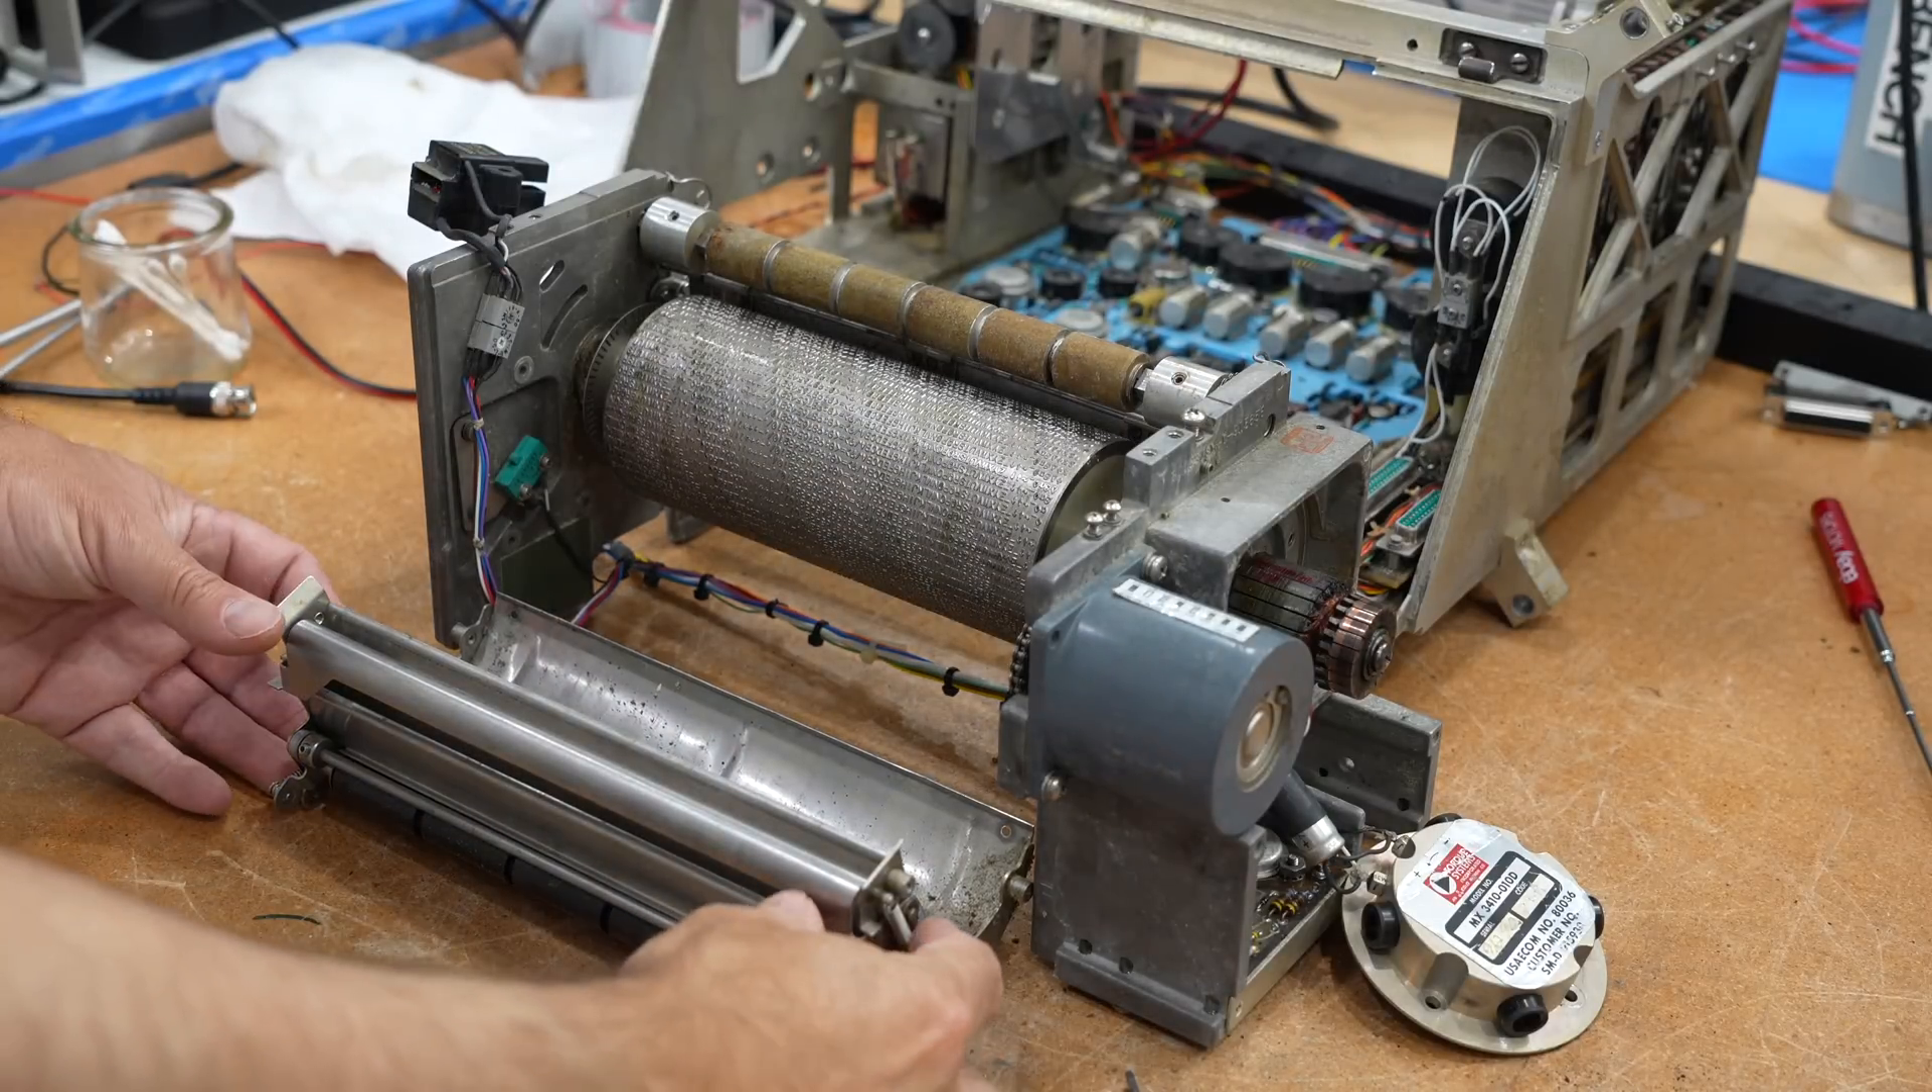So I have progressed in my disassembly, and finally I was able to get this assembly out, which has our big bad roller in it.